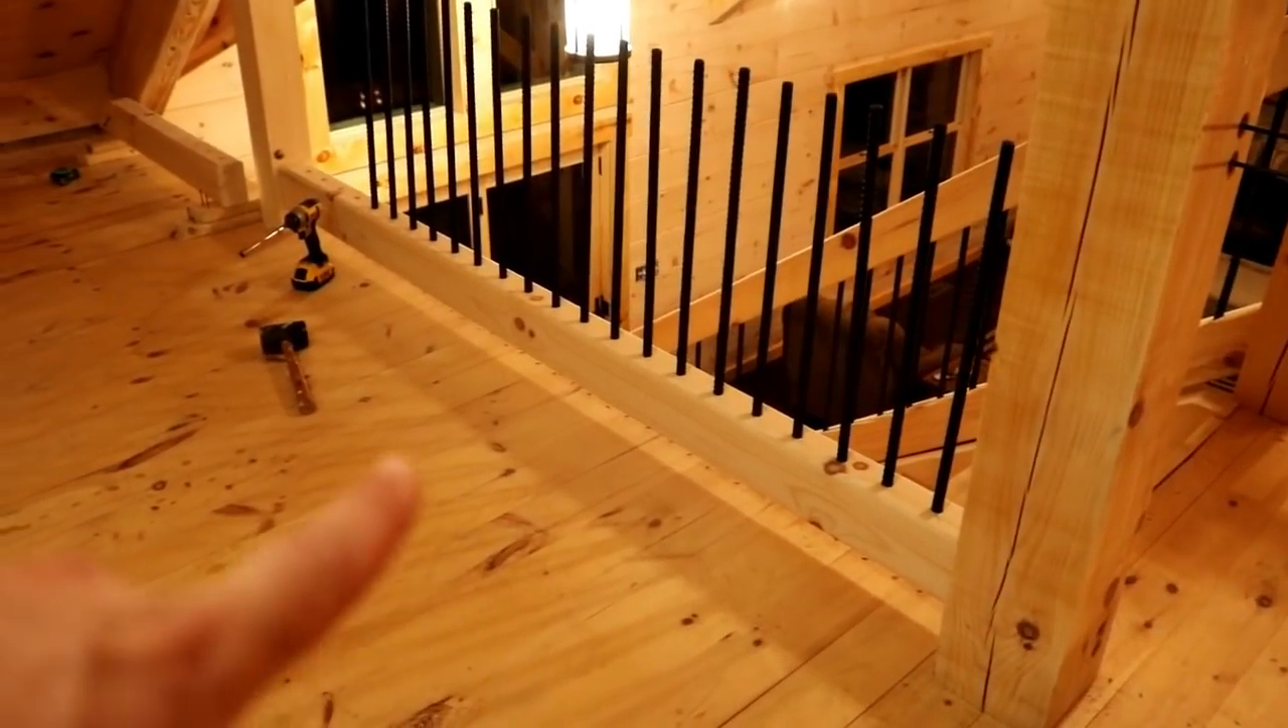On this handrail you can tell it's not complete yet we actually have our bottom rail in and then we've started driving our rebar in there.